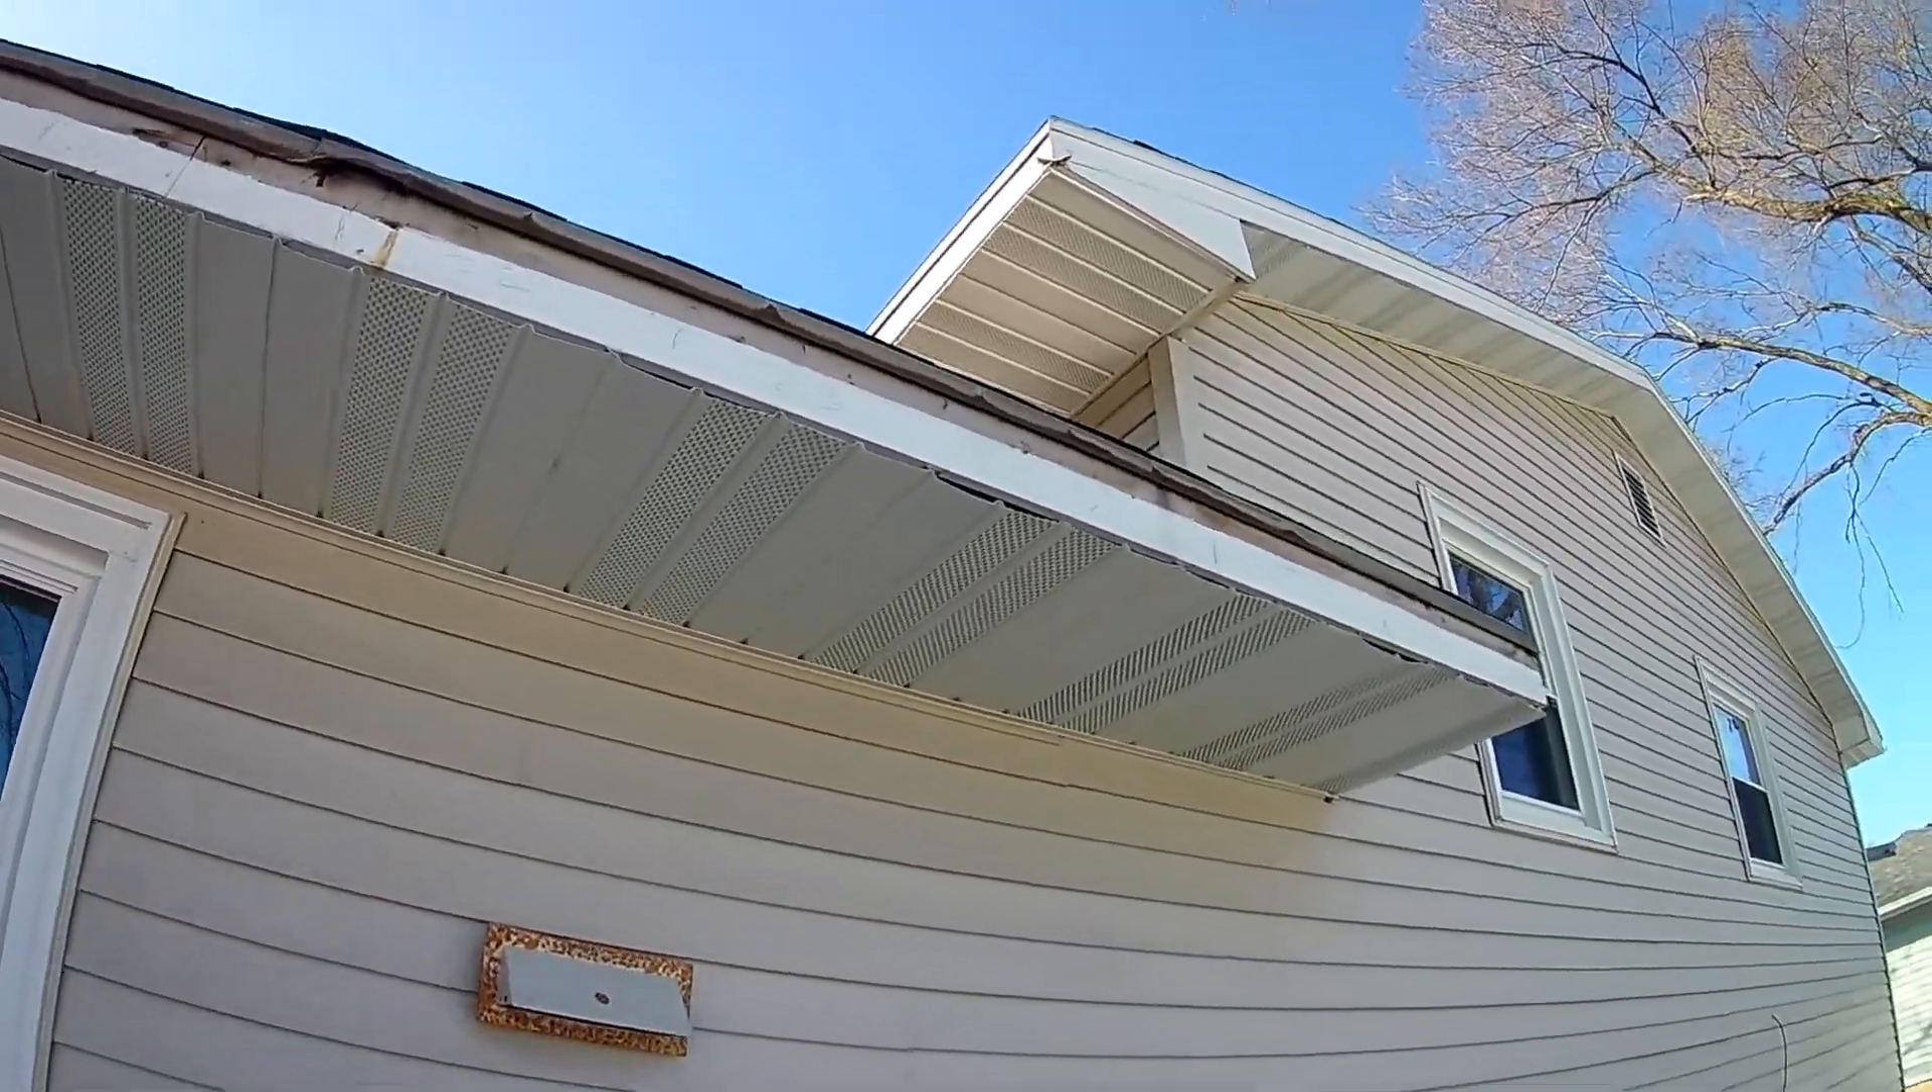And we got all the soffit on today.